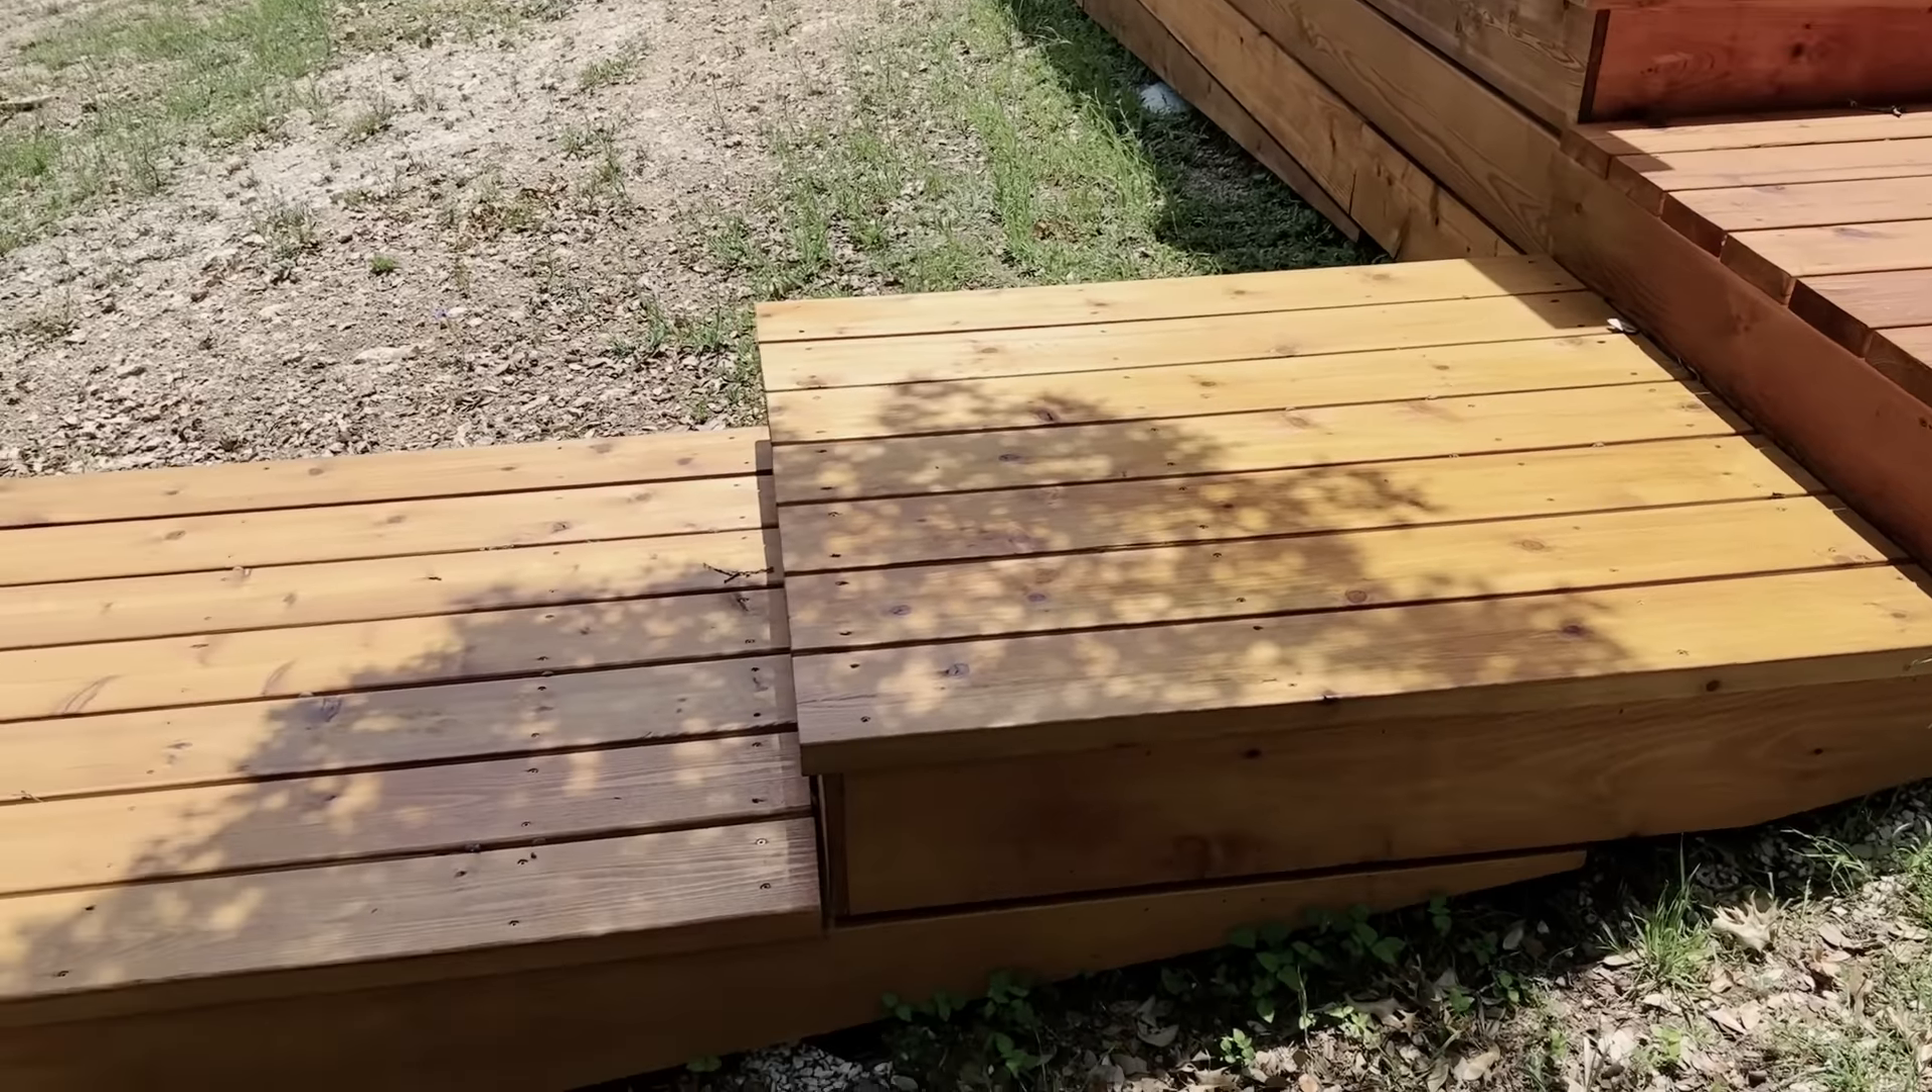So just like that i have a completed pathway.